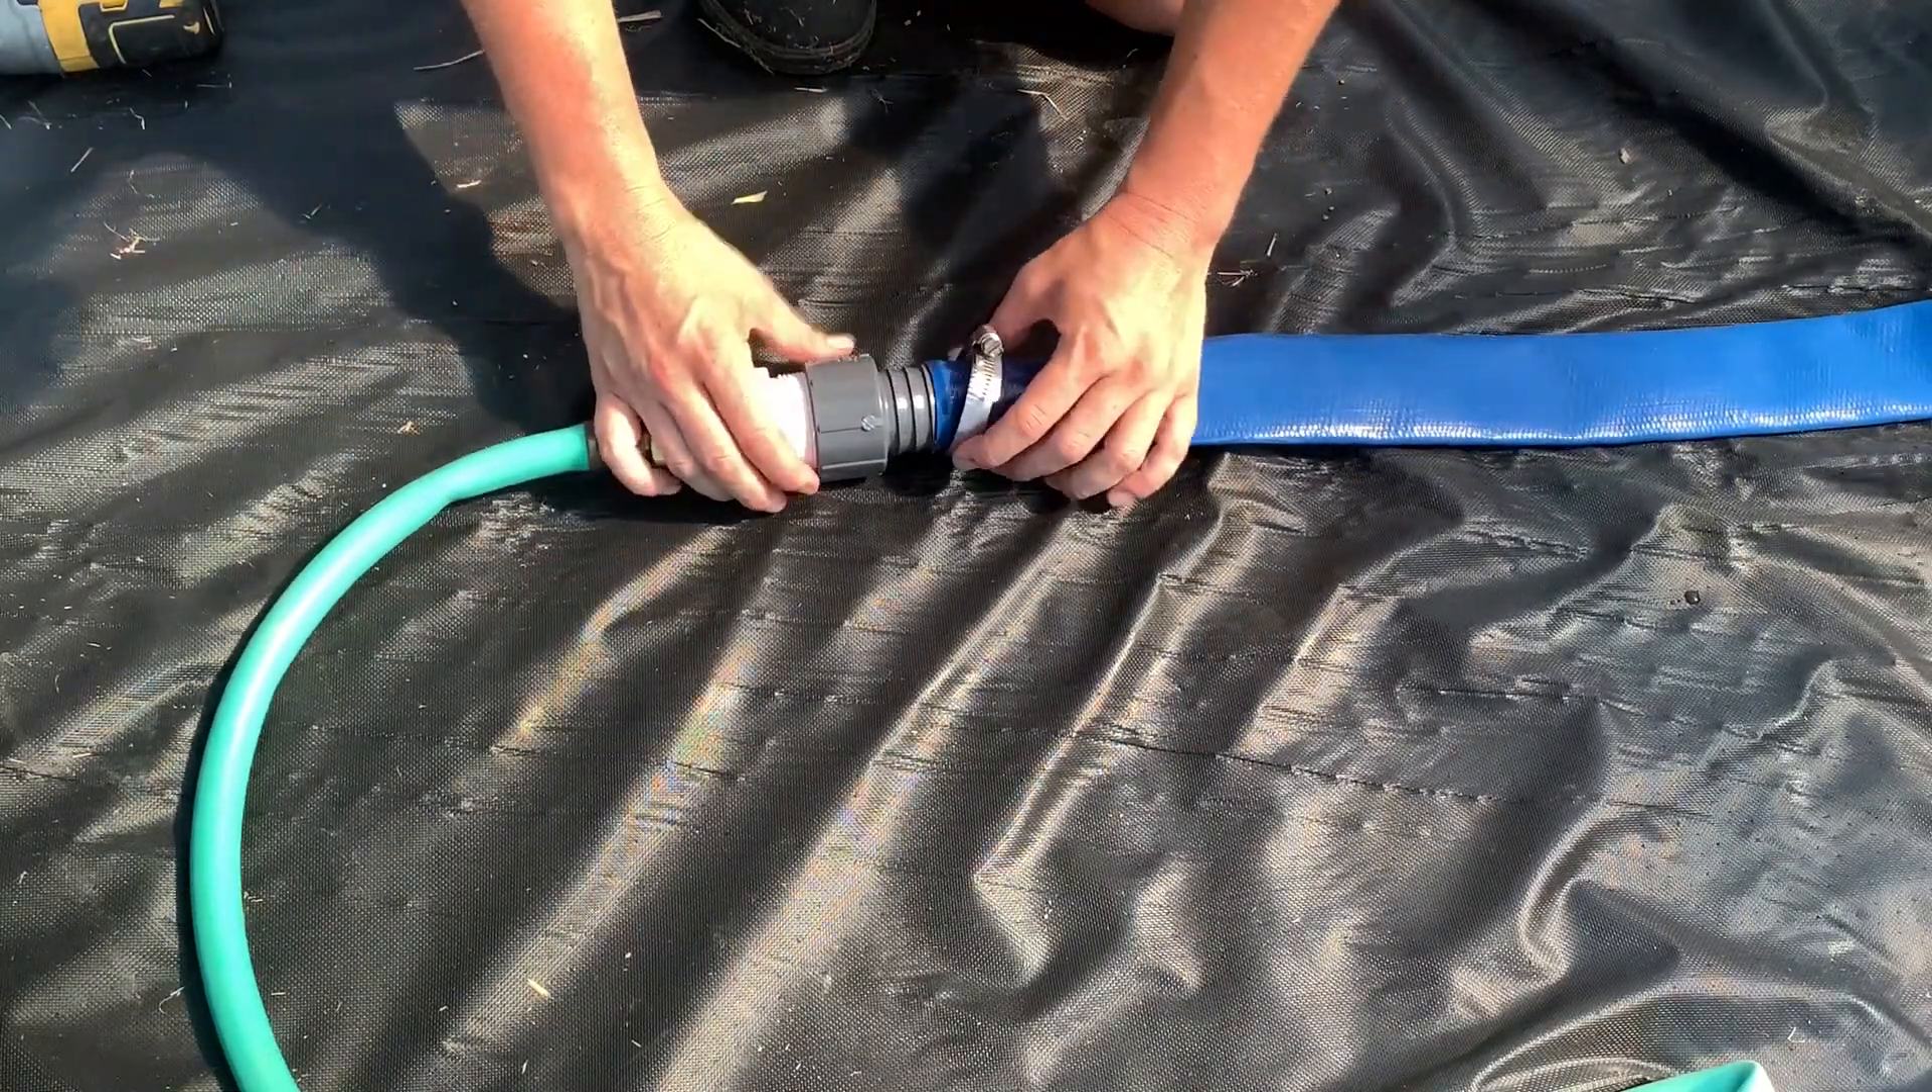As you see, the insert adapter is not fully touching the lay flat all the way up to the top here.